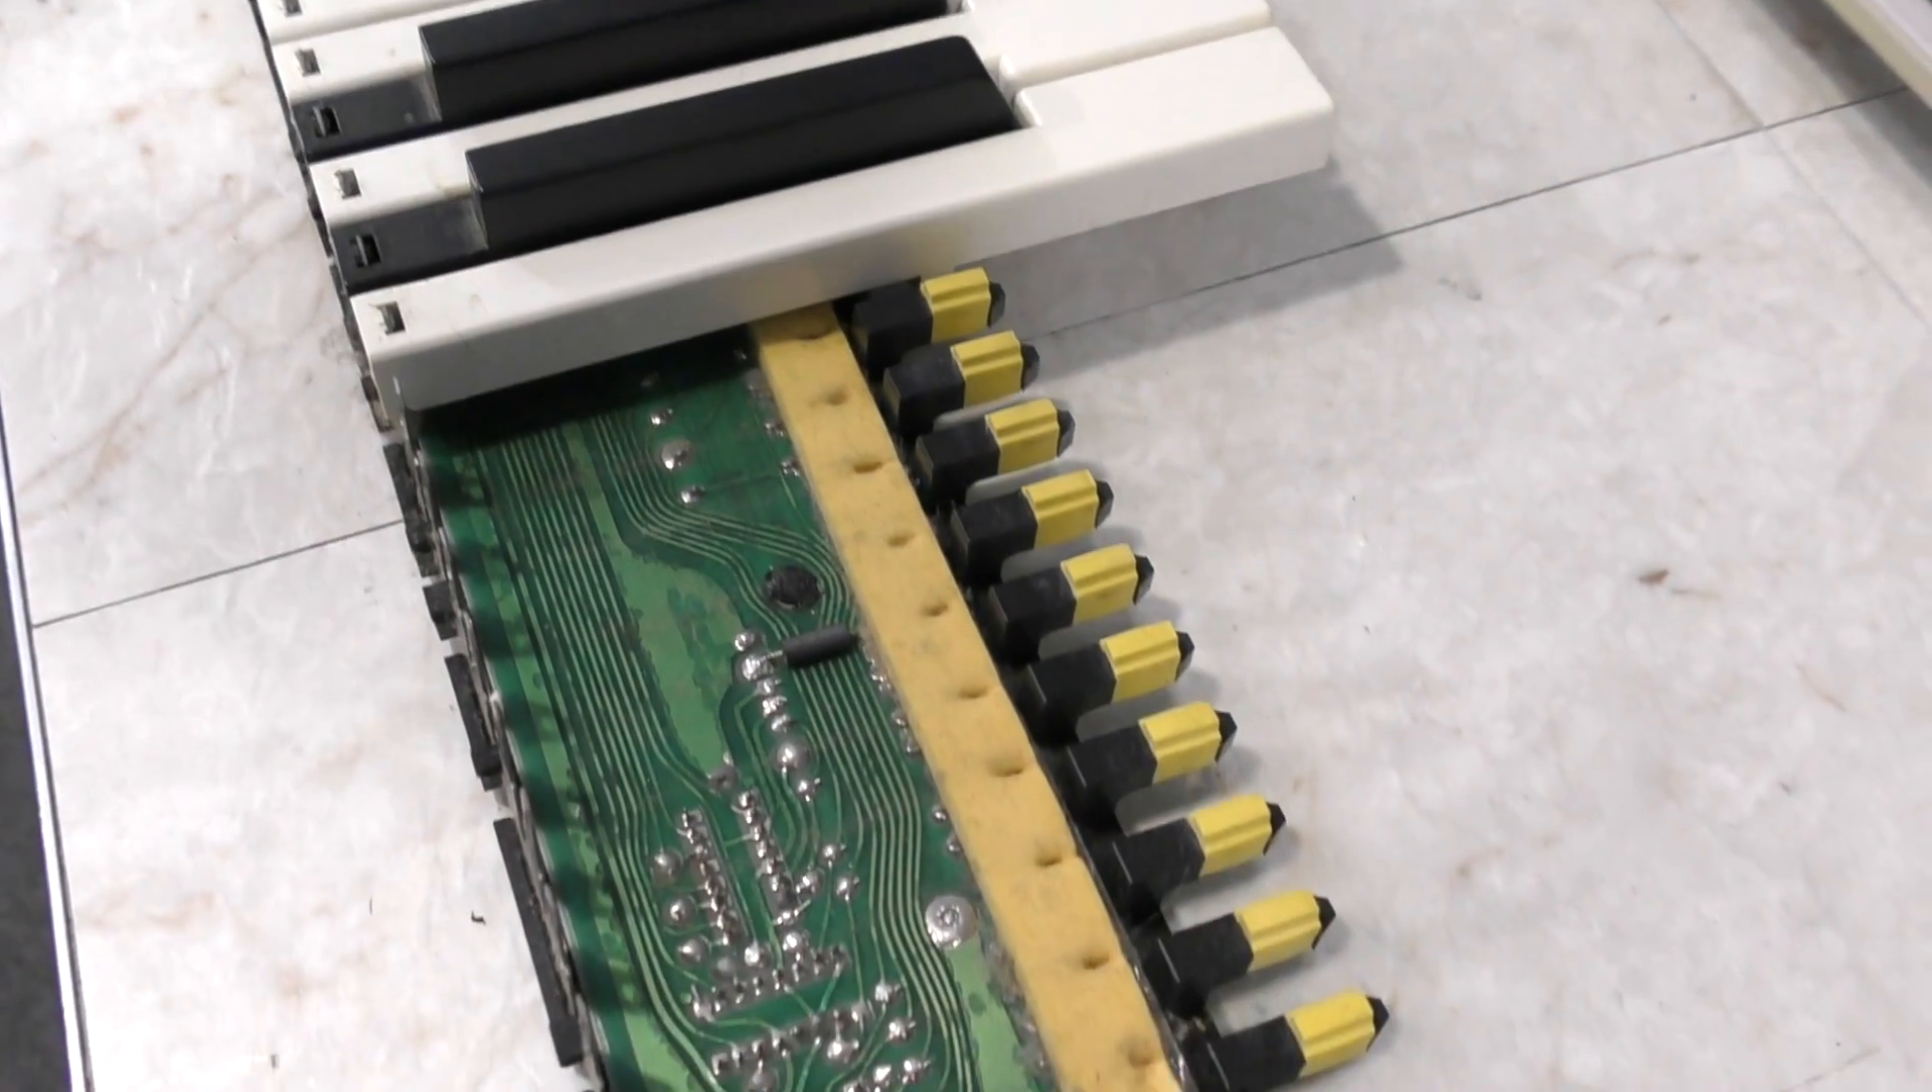So, I have a significant number of the keys removed.